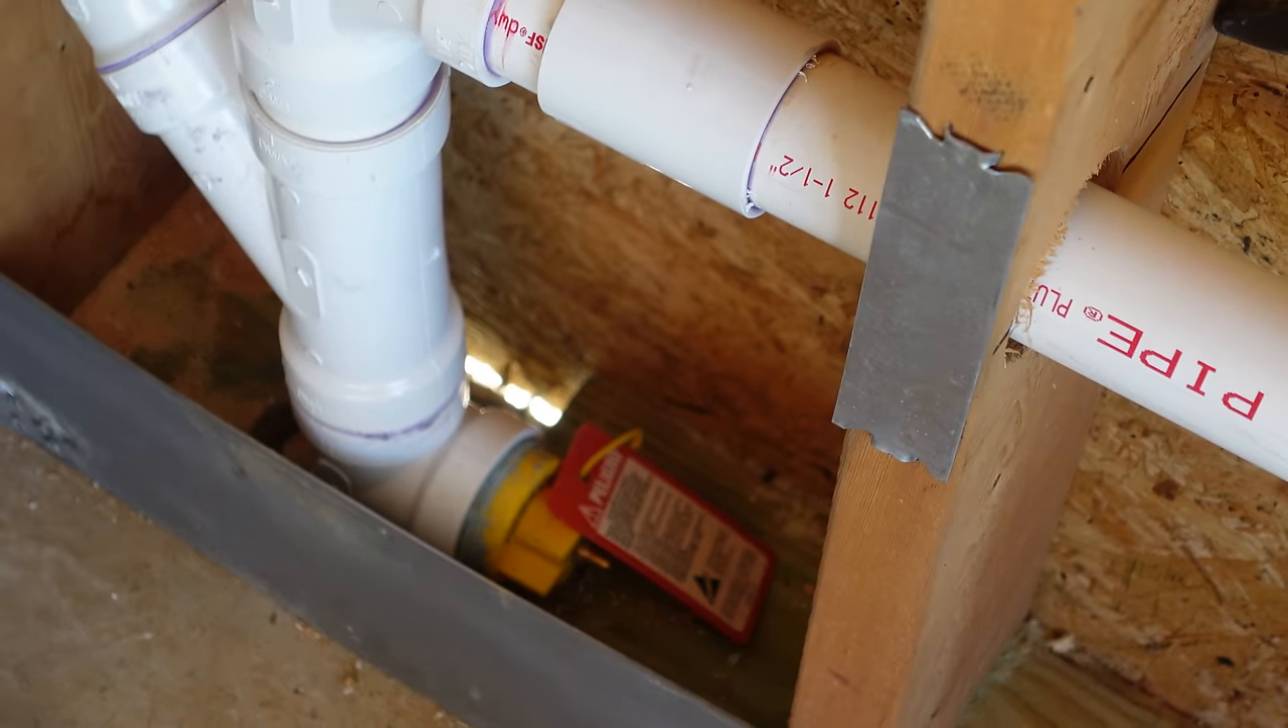A lot of you pointed out this daylight coming through right here. That is a gap.